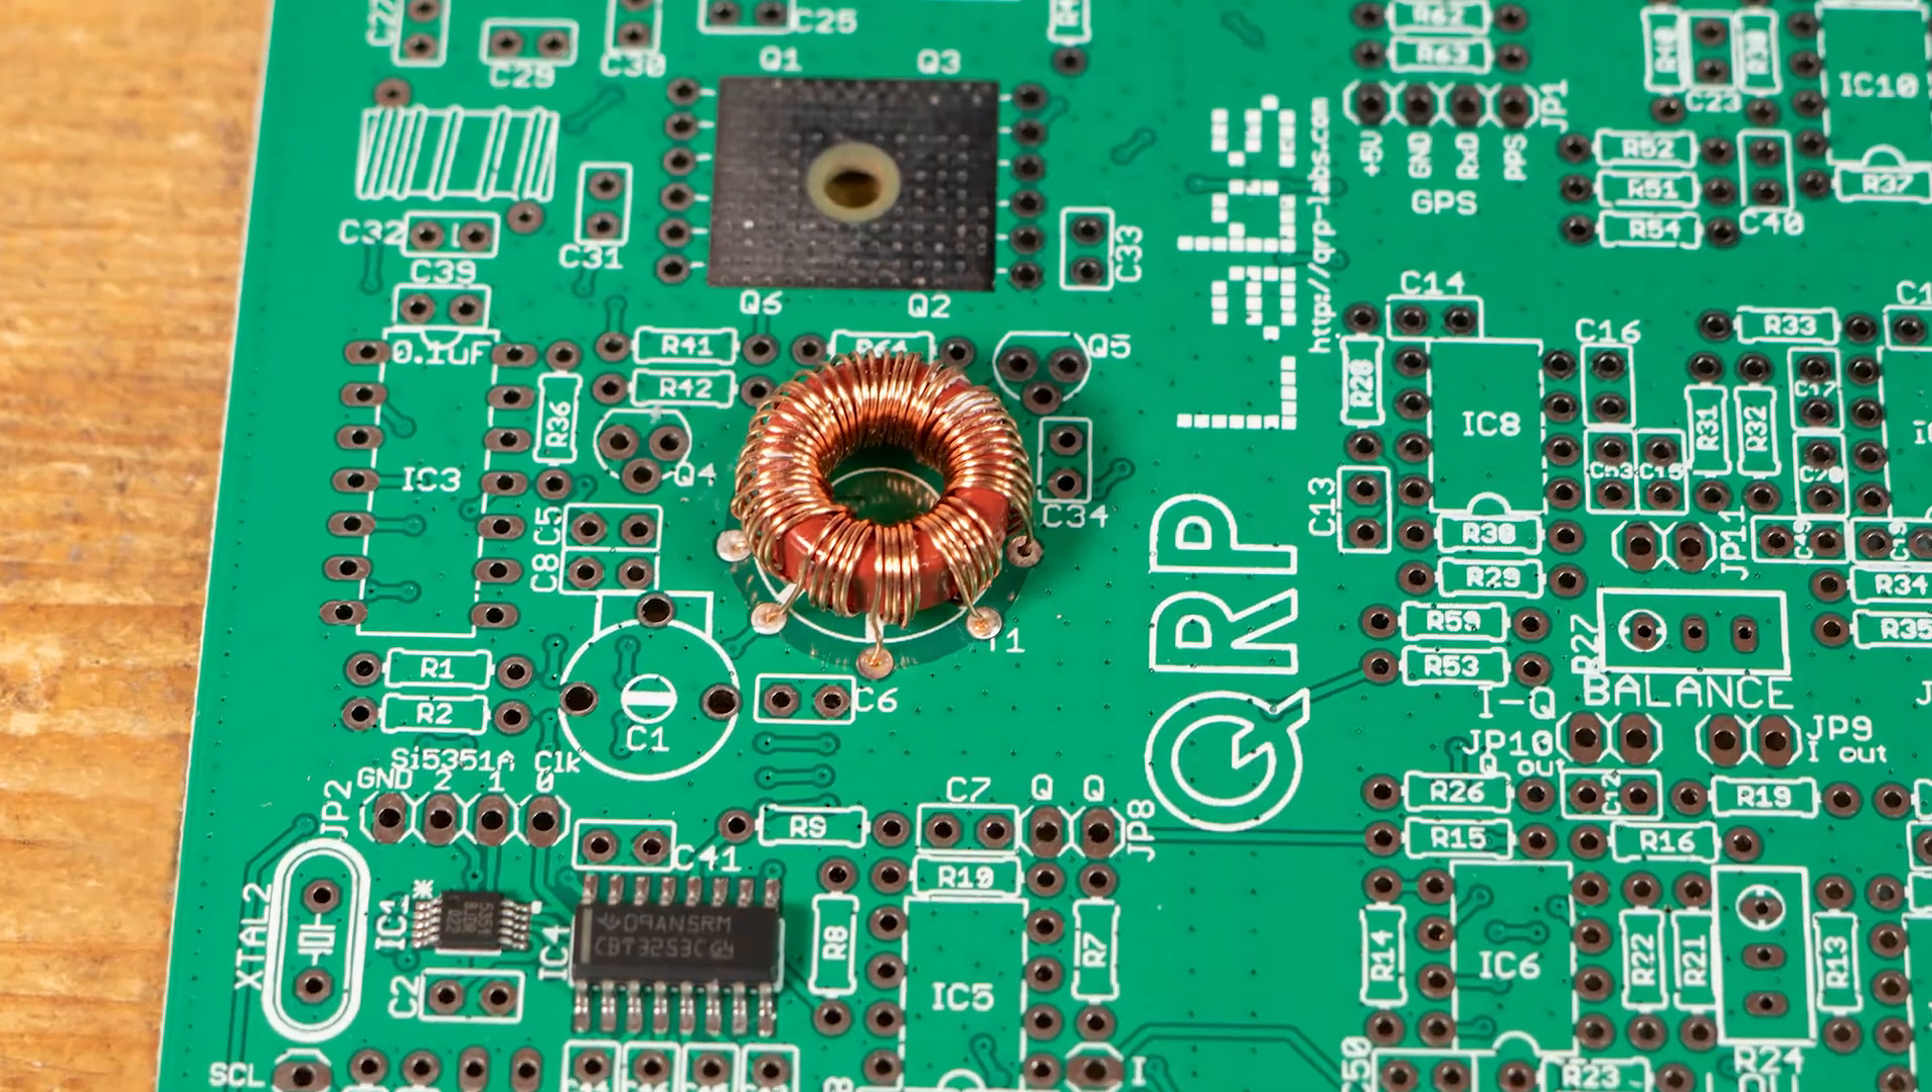Here's the transformer fitted to the PCB before I look at making the coils I'm just going to test this one for continuity one more time.